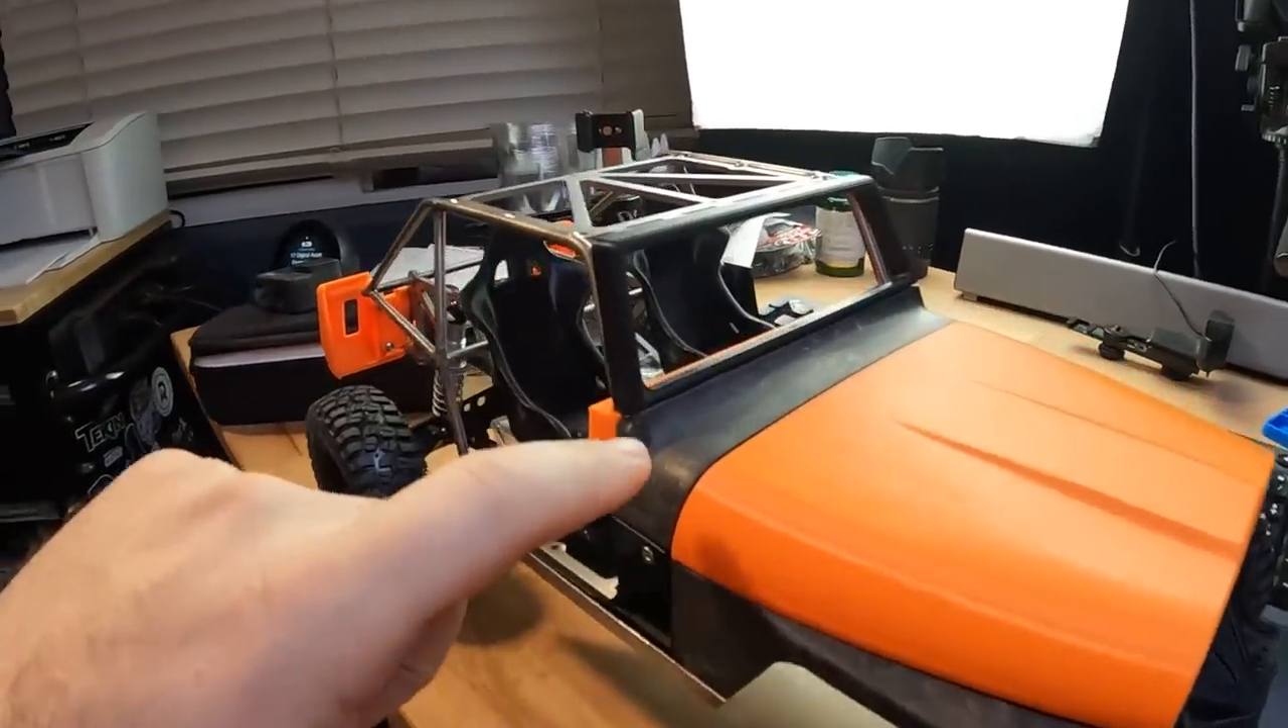We do have the cowl in place in the forged carbon.